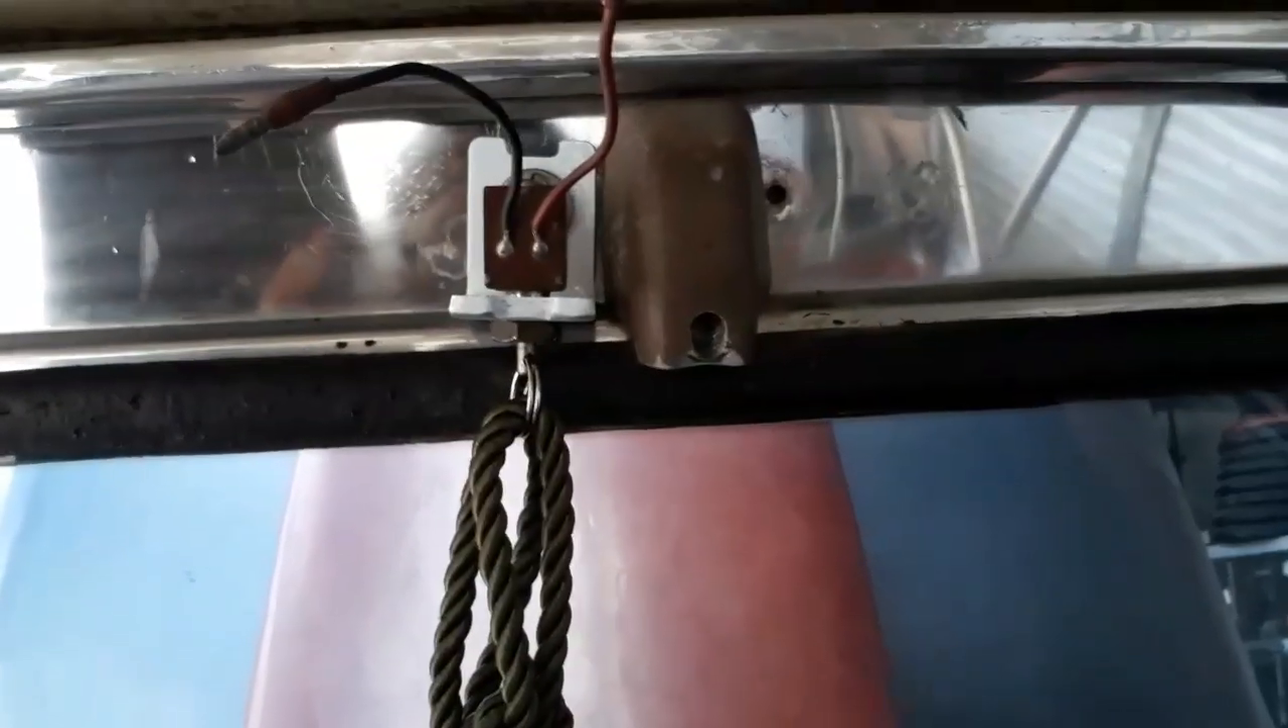Nakabit ko muna siya Nakakabit ko na yung ating switch.